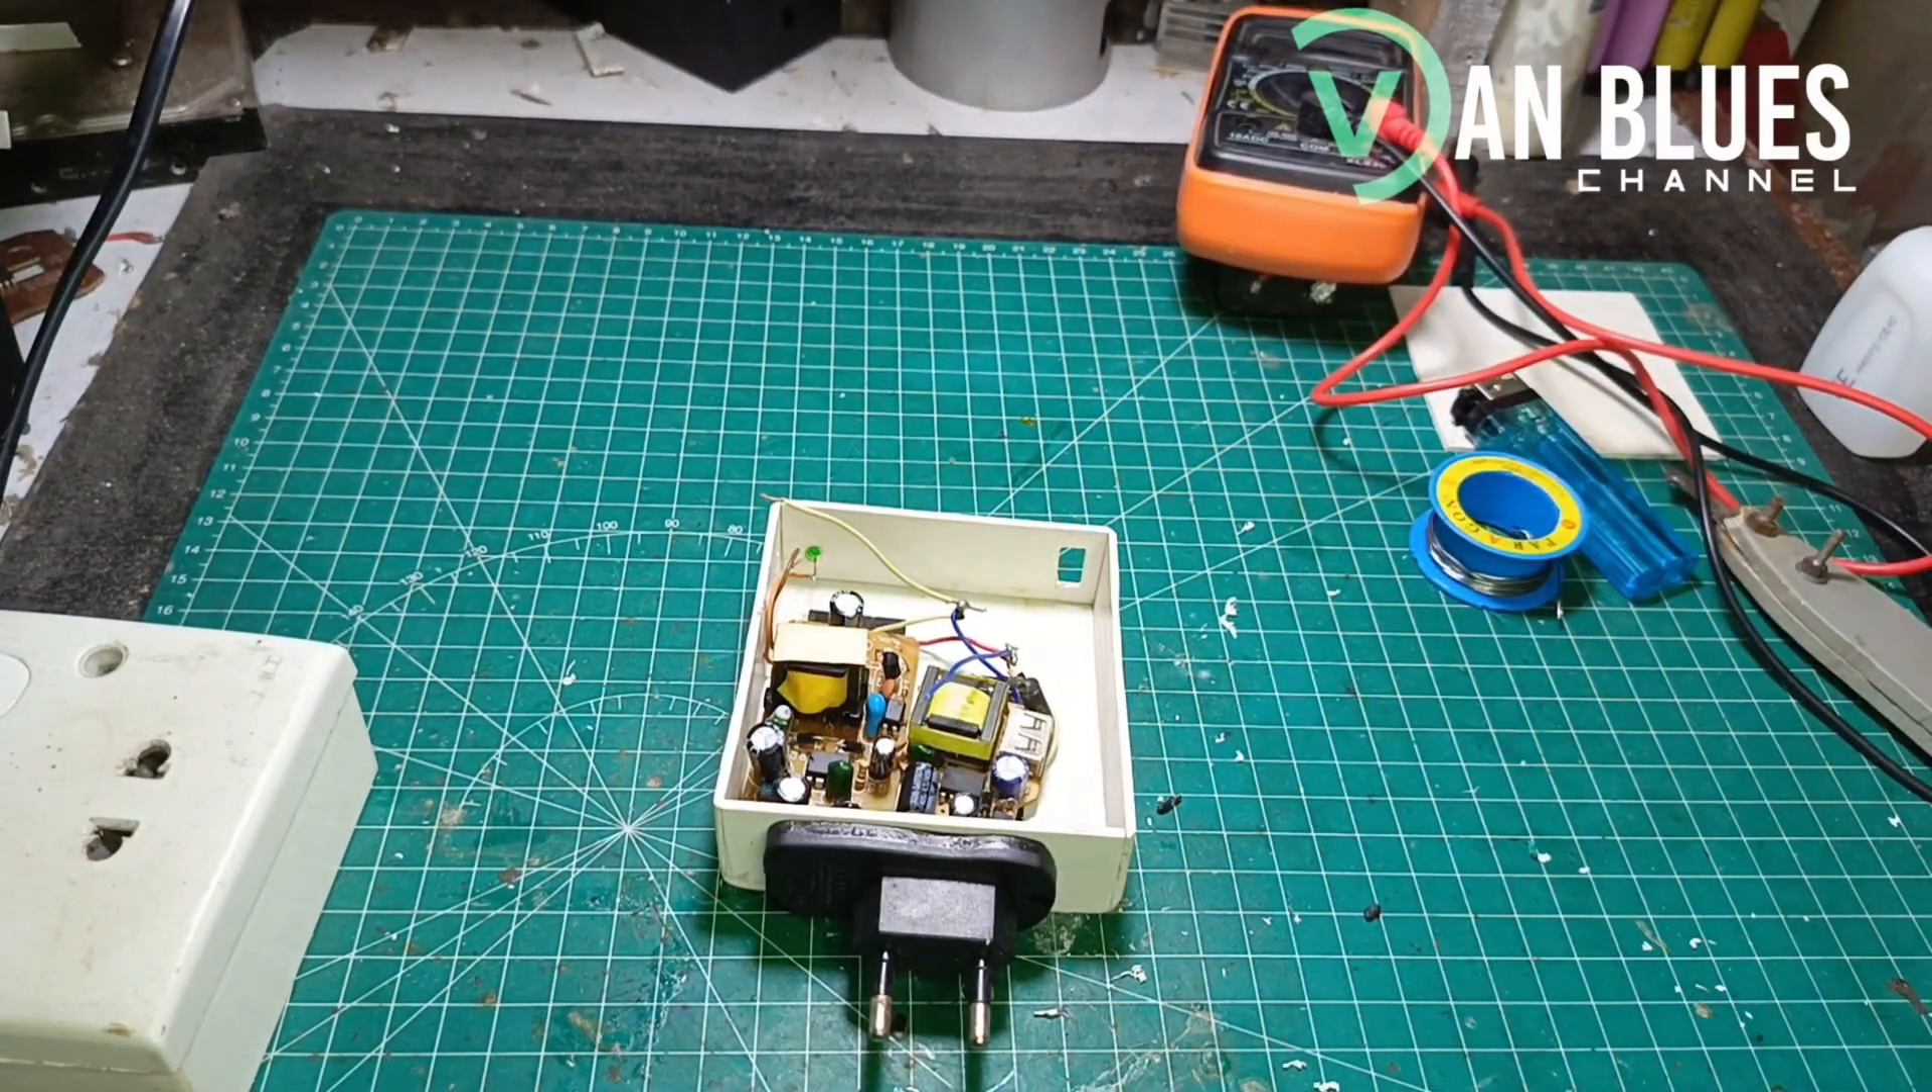Oke jadi rangkaiannya sudah saya pasang seperti ini.